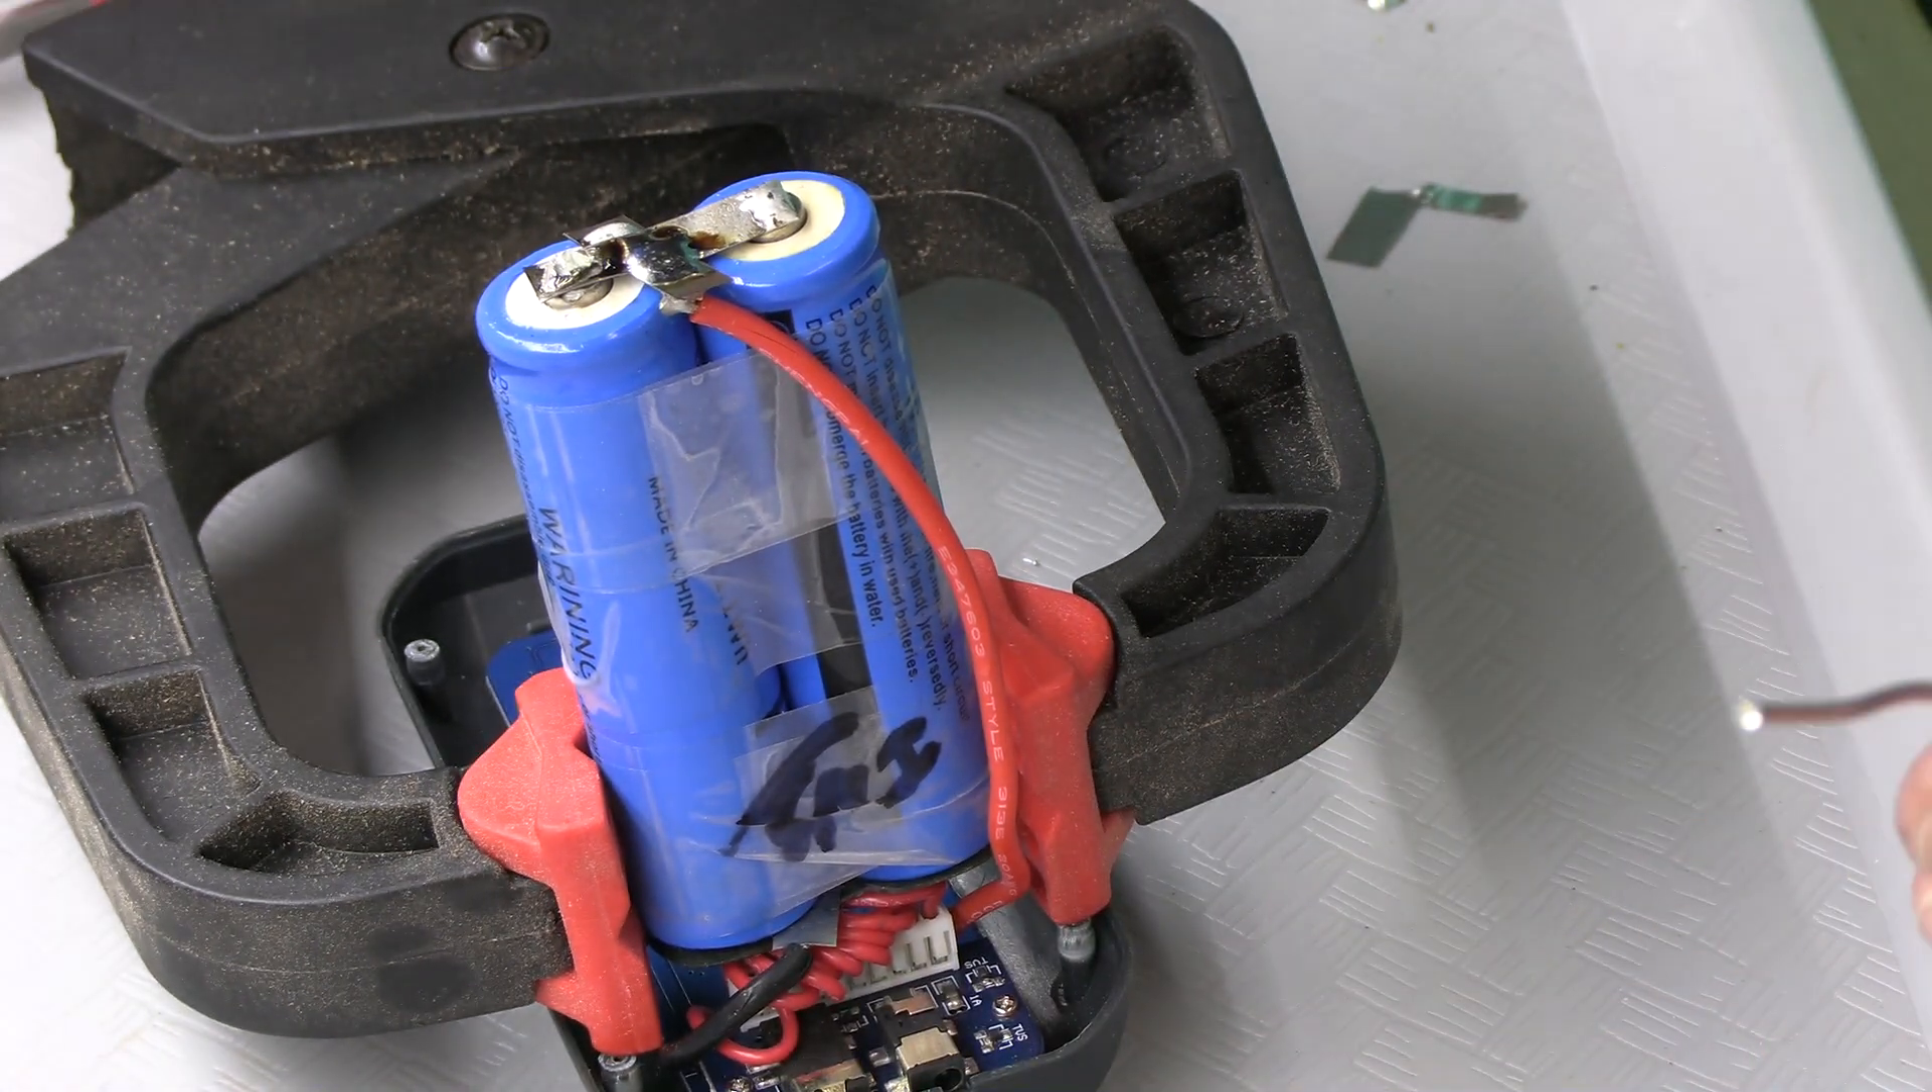That's a nice solder joint our battery pack is complete.